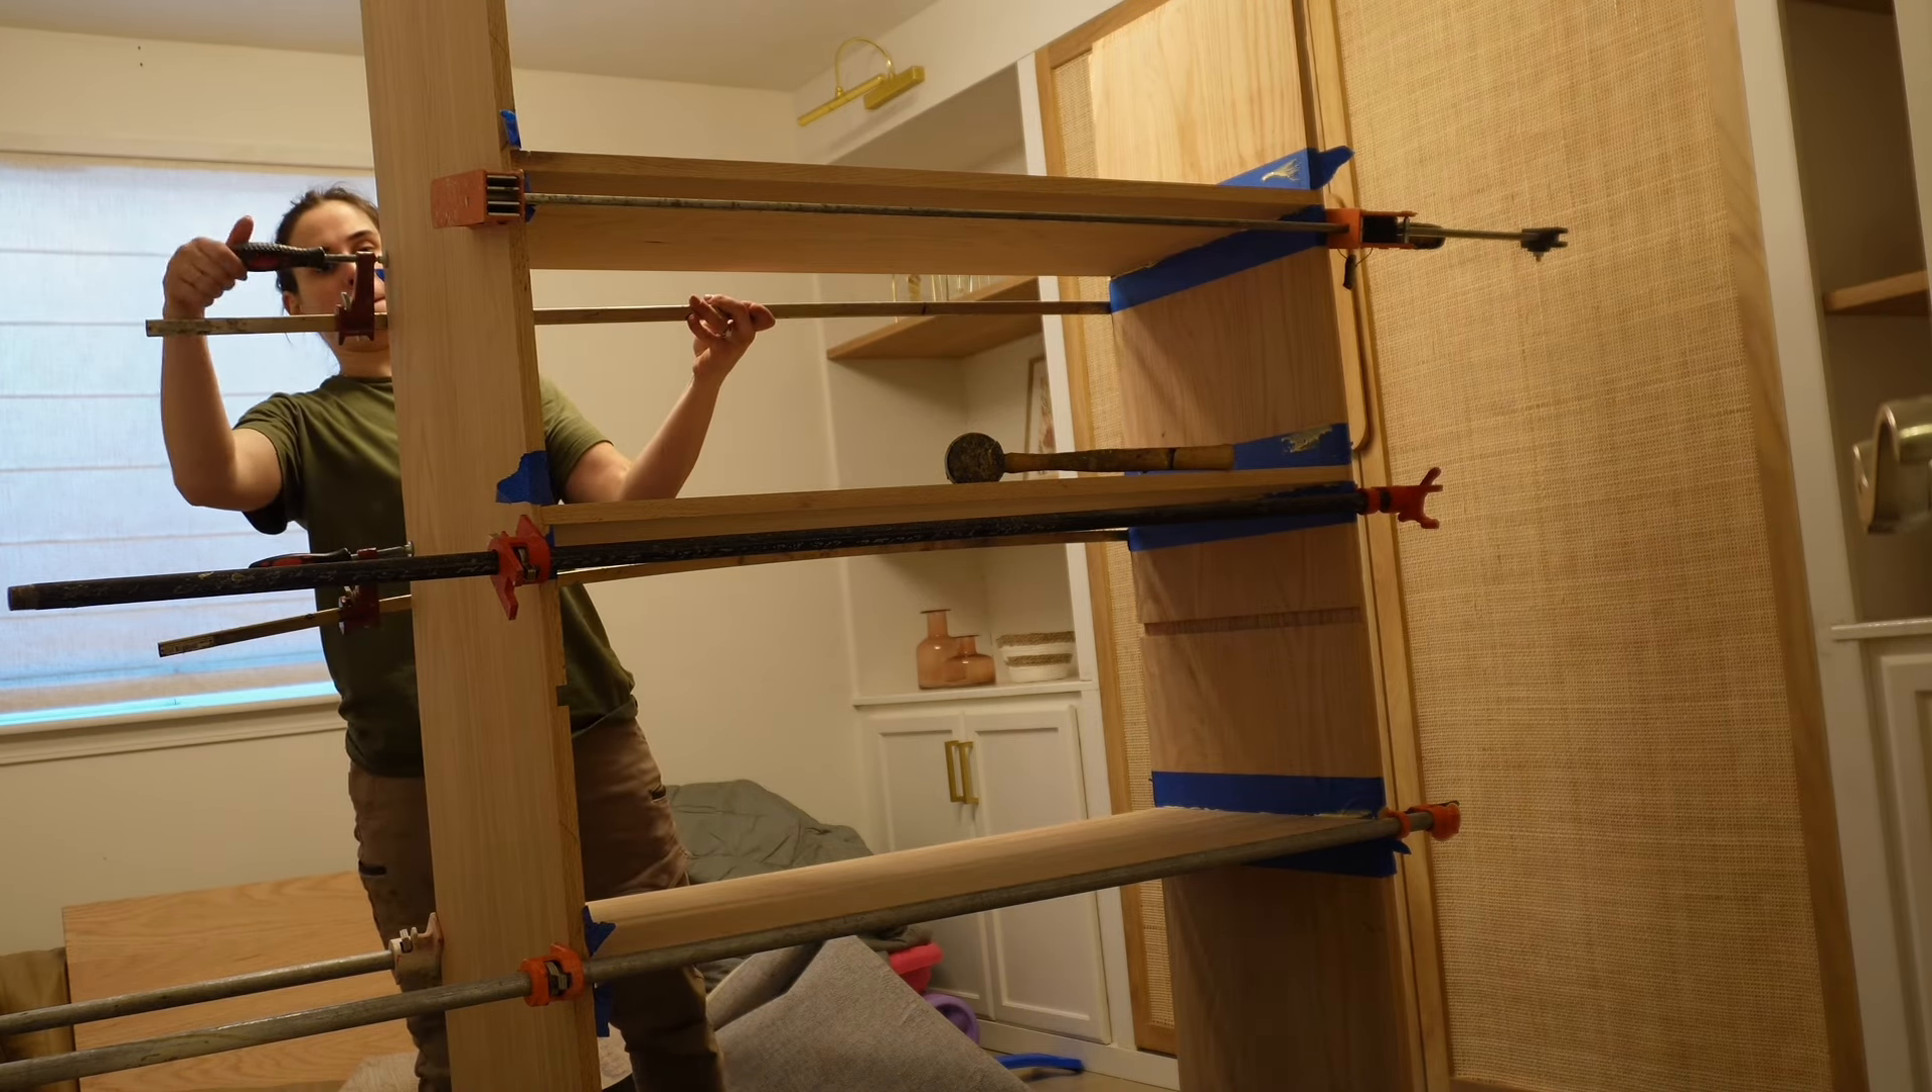I clamped up the first three shelves instead of trying to do the five of them at once so i did the center three.